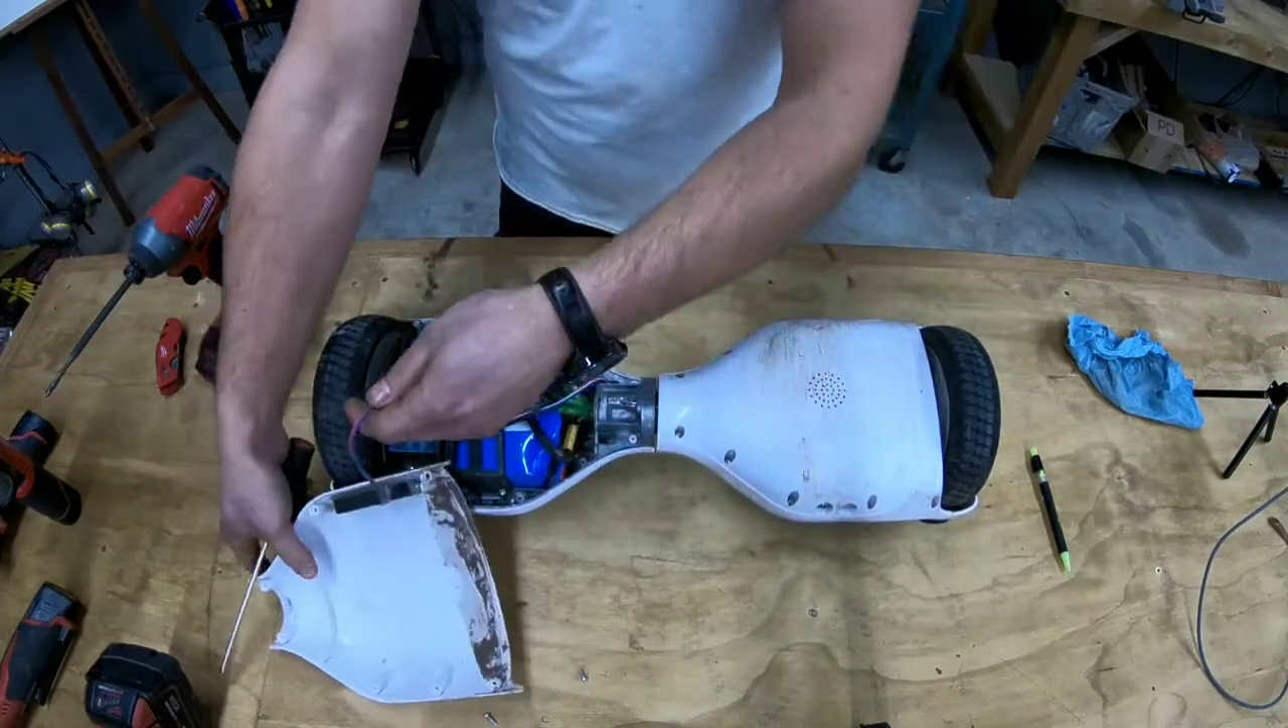Here we go, first cover off.